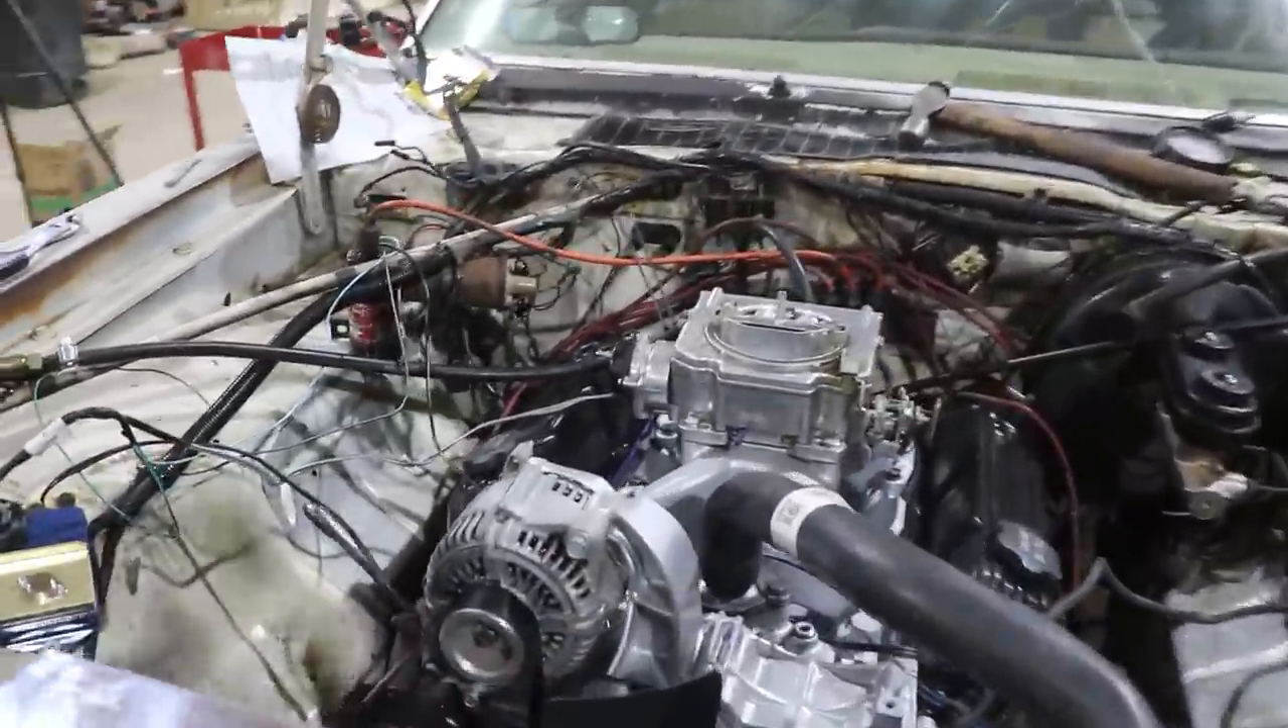Man, what a wild couple days it has been. We've got gas hooked up. We have a carburetor.